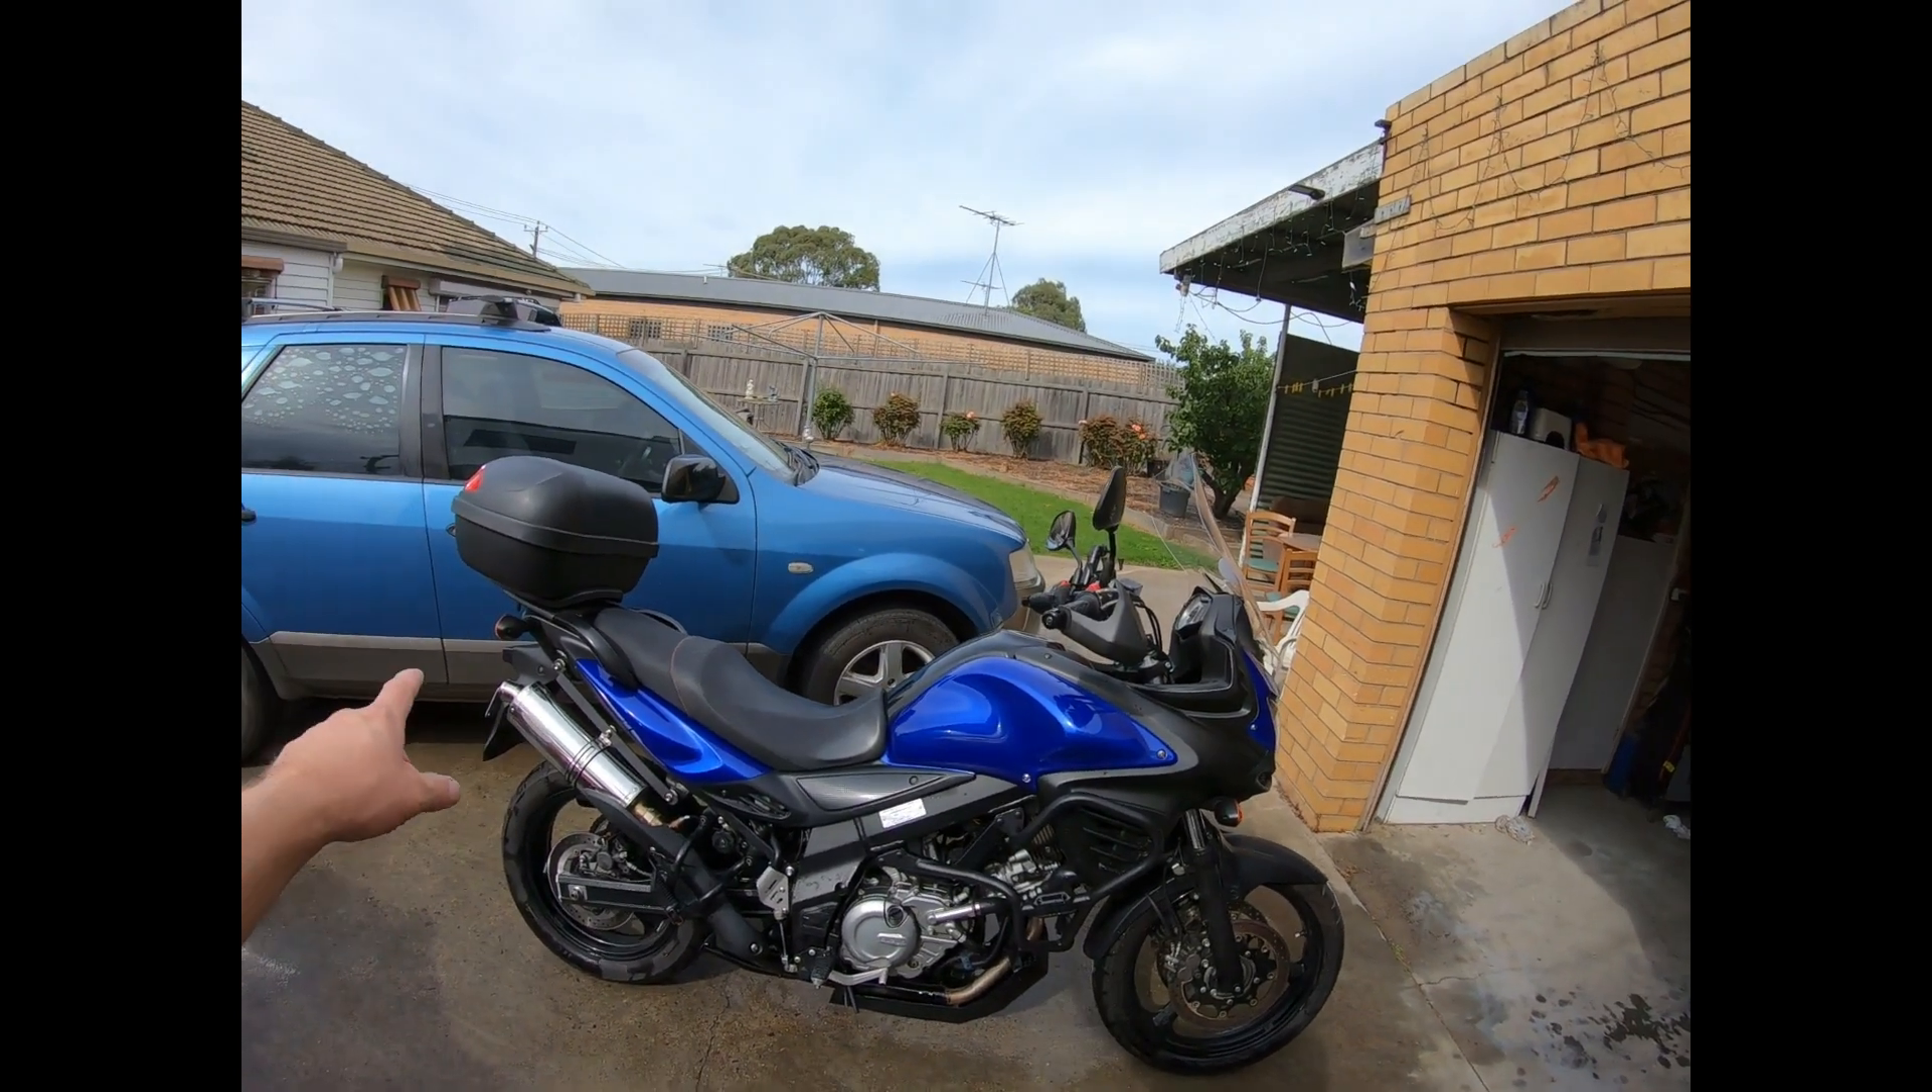One thing I did forget, I forgot to put the bloody pannier racks on.